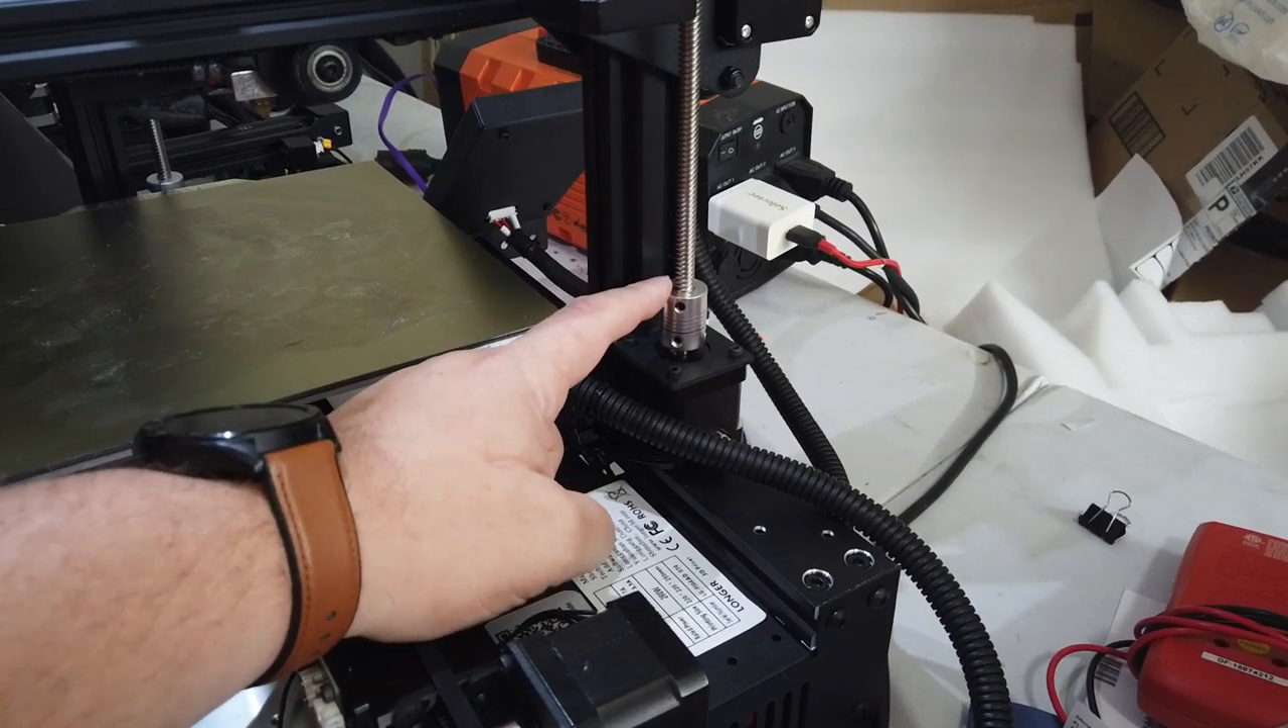And the lead screw fell right into the hole inside the coupler.